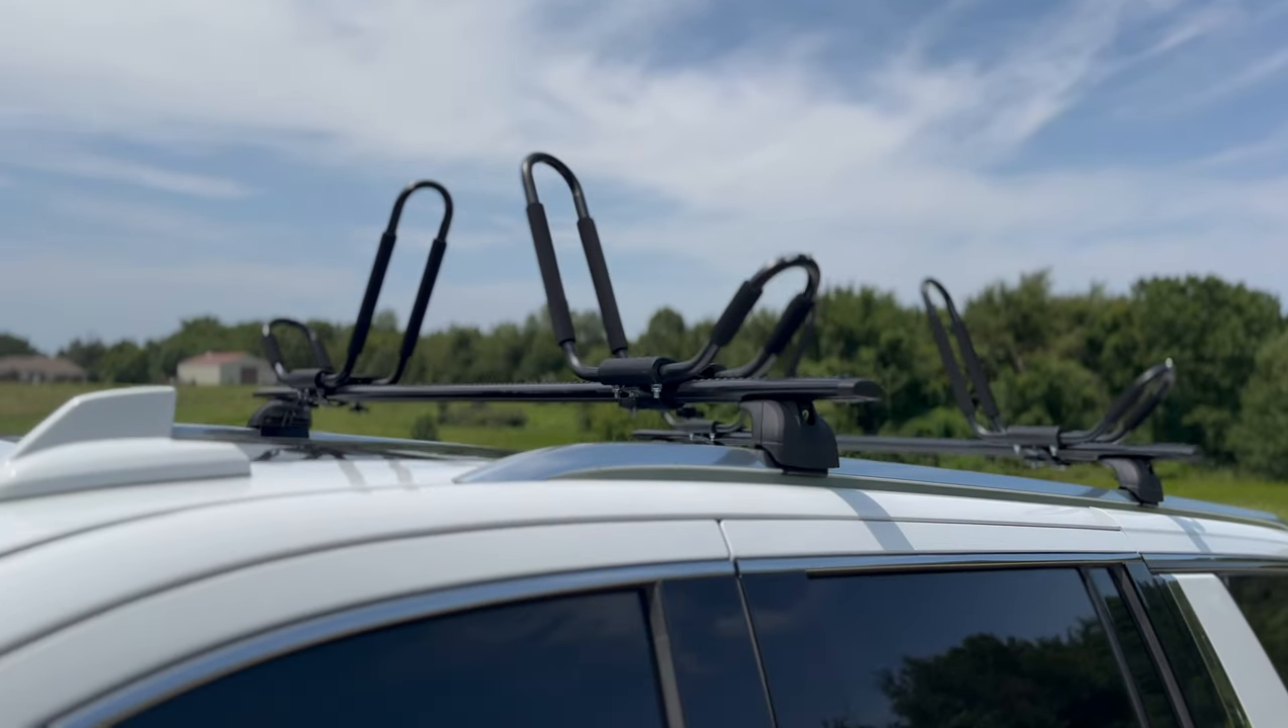We got these cross bars and kayak mounts all set up and installed.